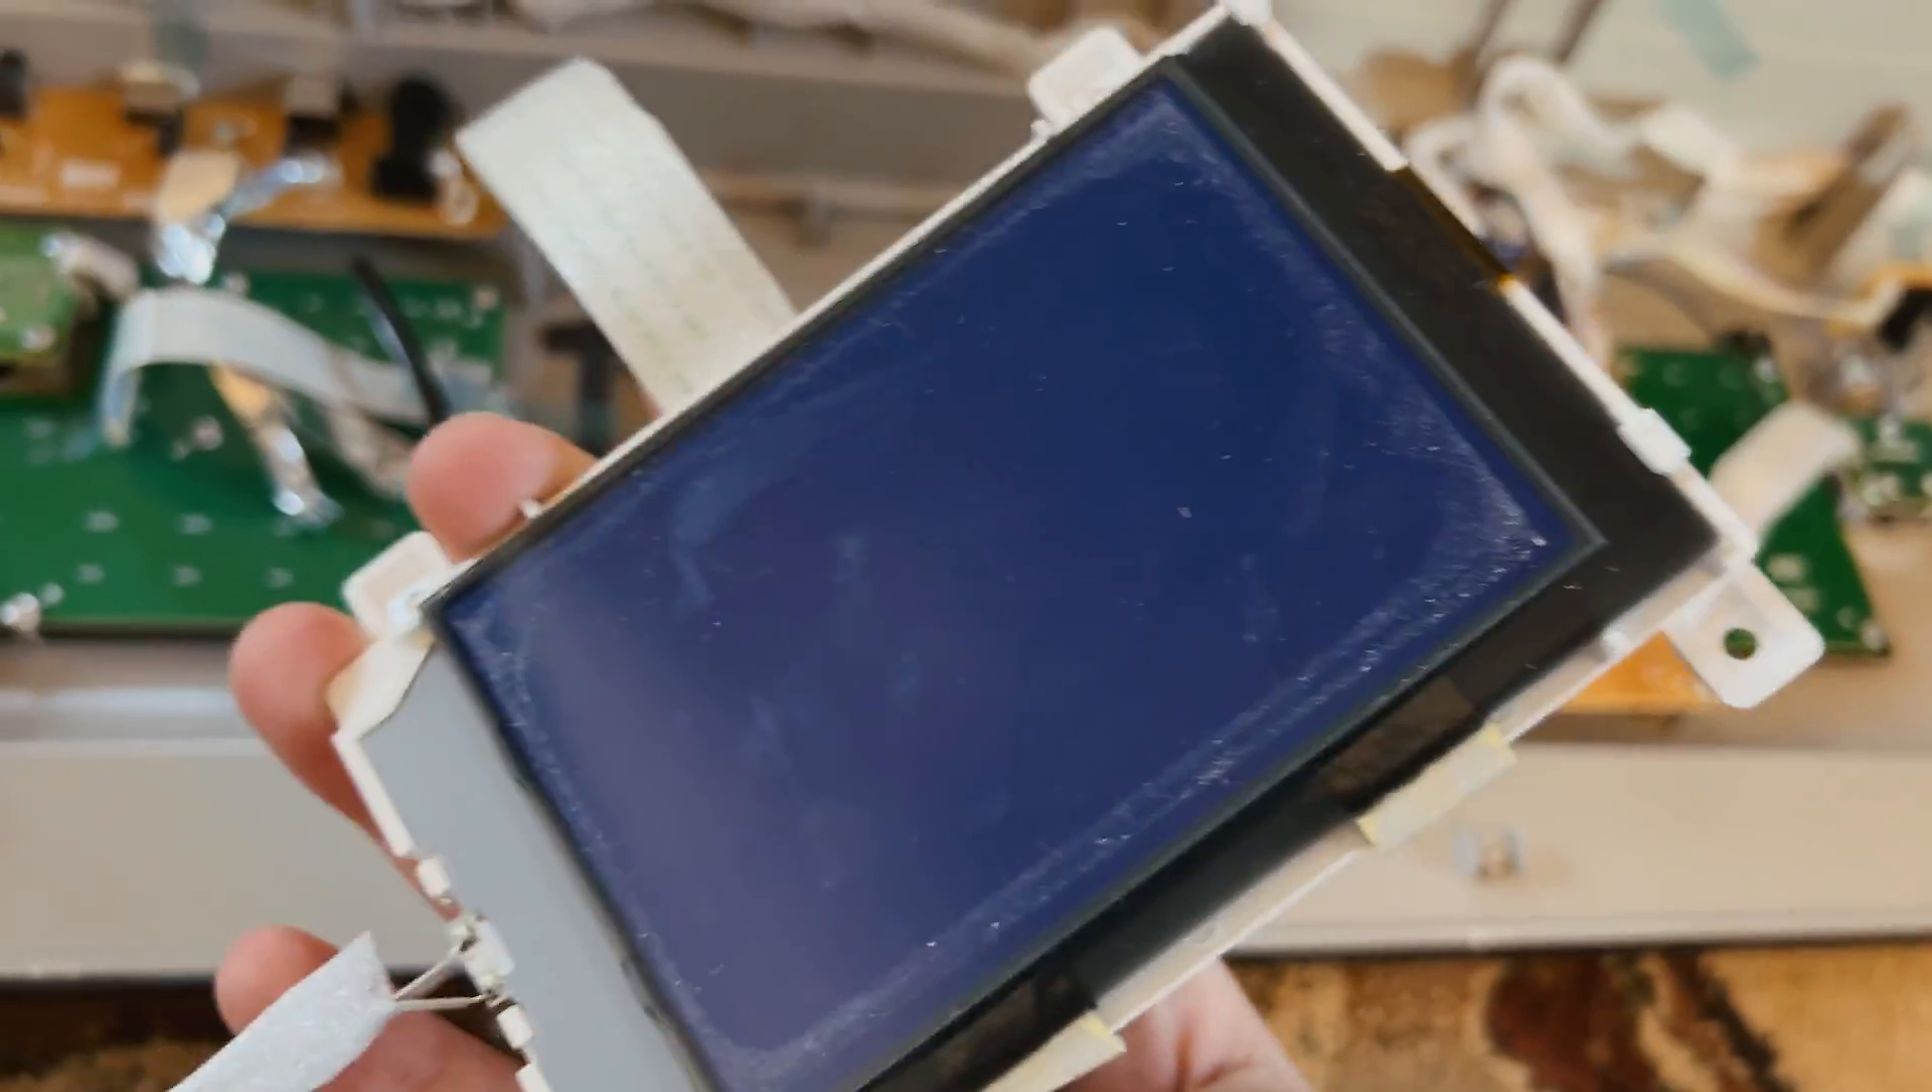And then with that, we have removed, minus some tape here, we have removed the actual LCD circuit board.